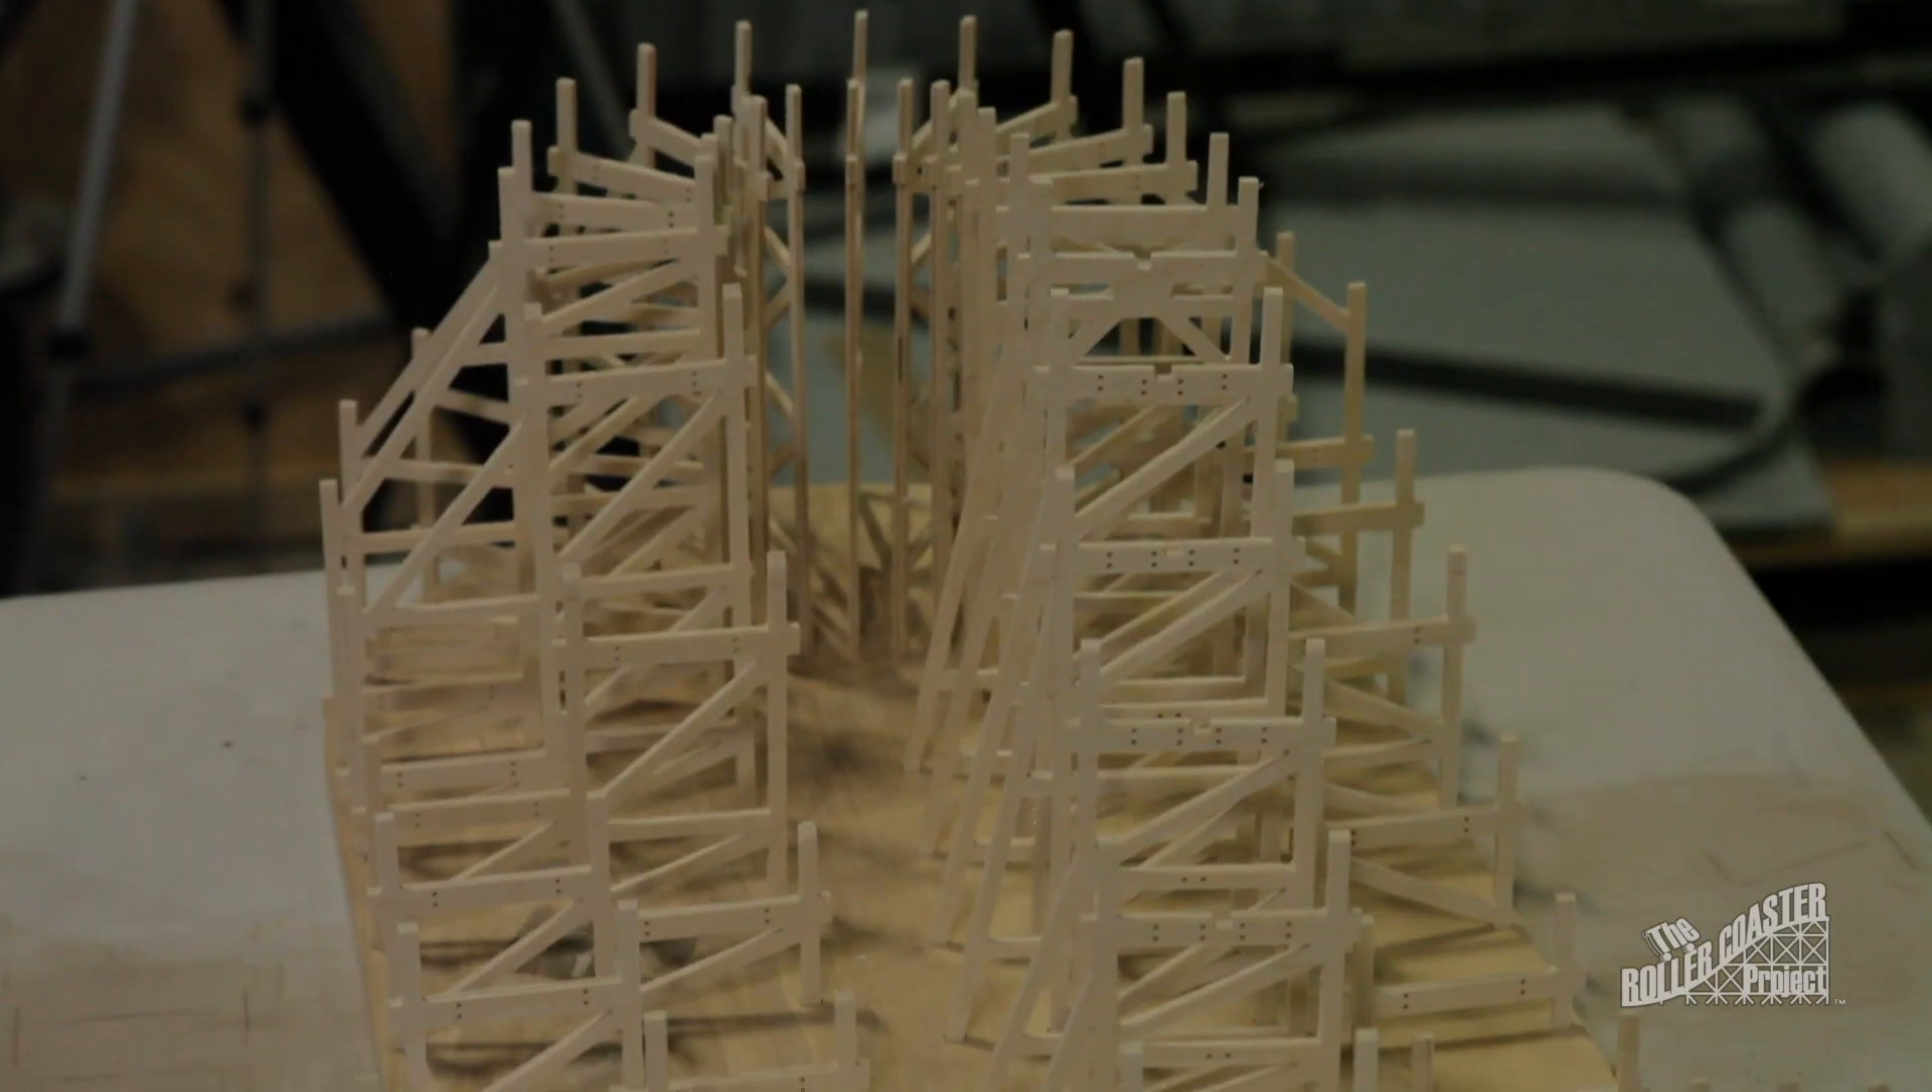Now that the ride structure is almost complete, I'll soon be adding the track pieces.